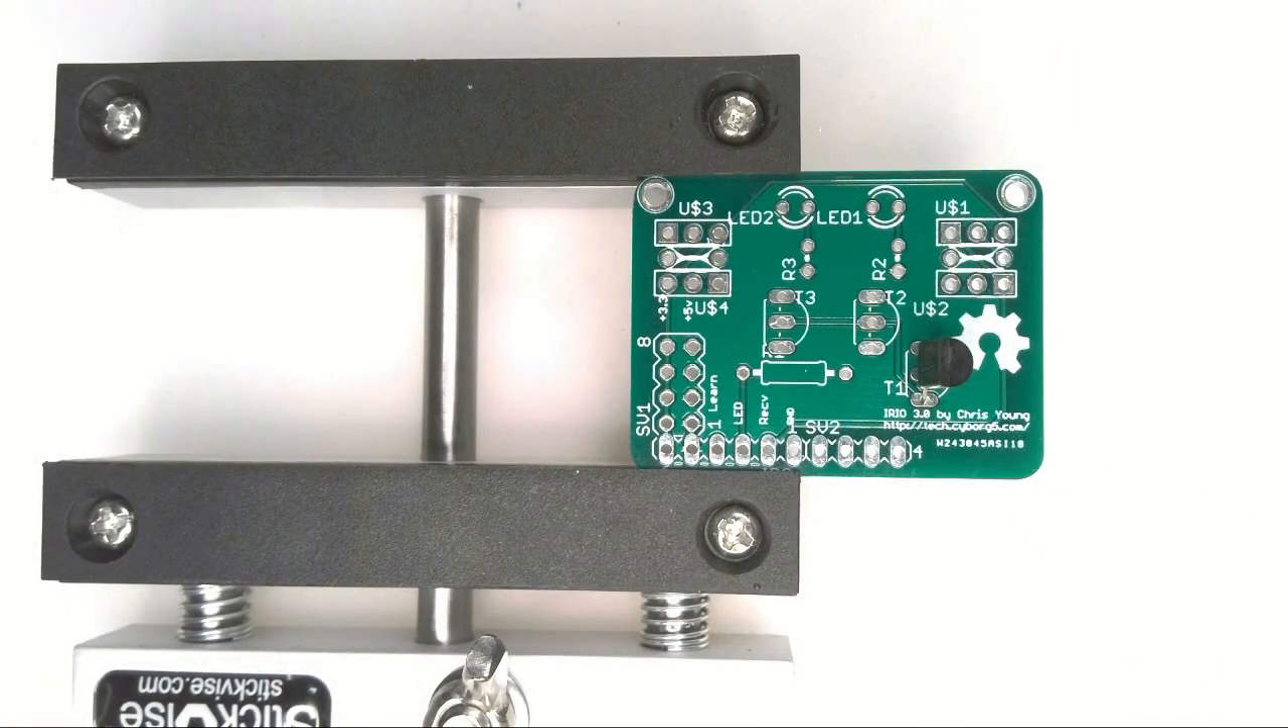And here is the transistor in position.